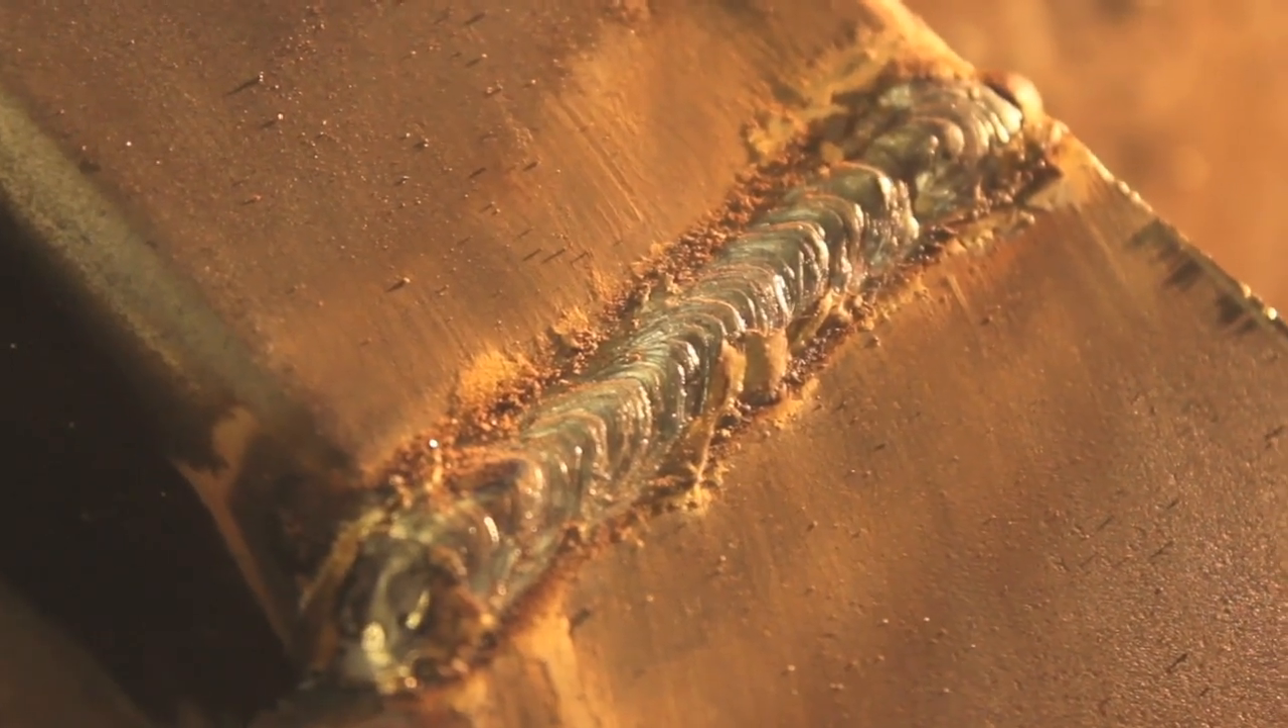This is a finished weld and I gotta say I think it turned out really well.